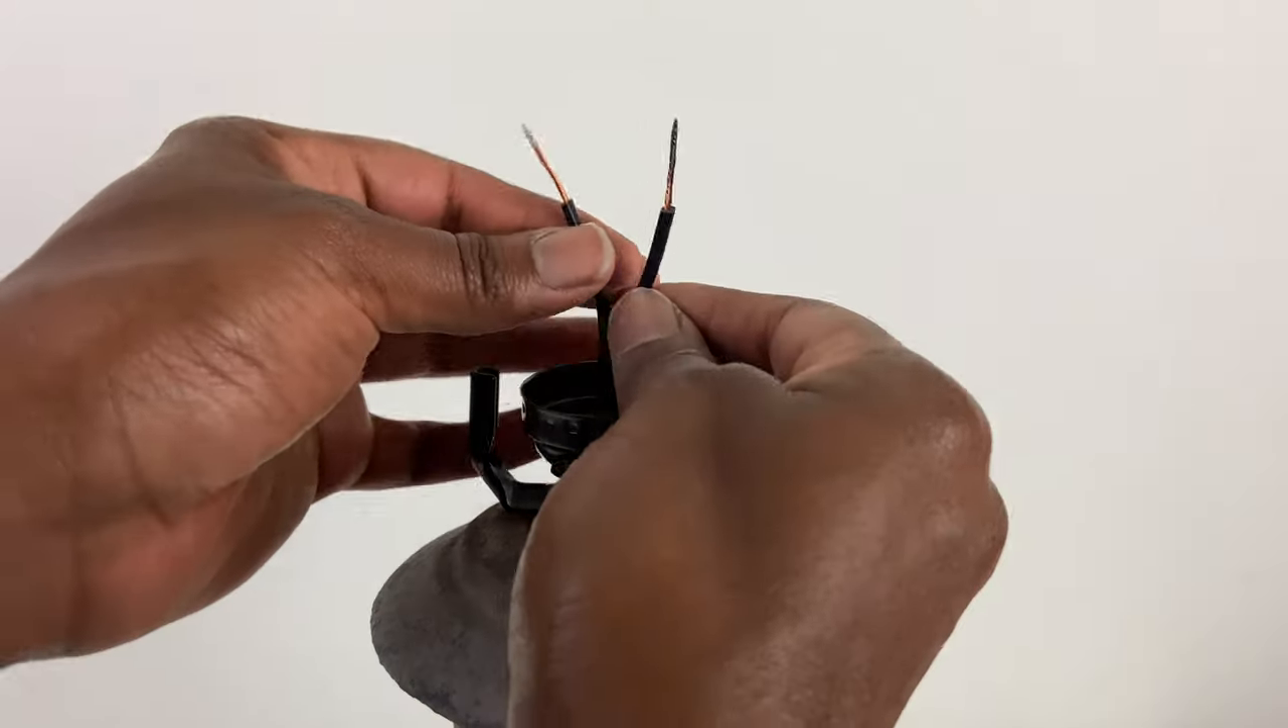Then I took the electrical tape off of the end of the wire and pulled the two wires apart very gently a few inches.